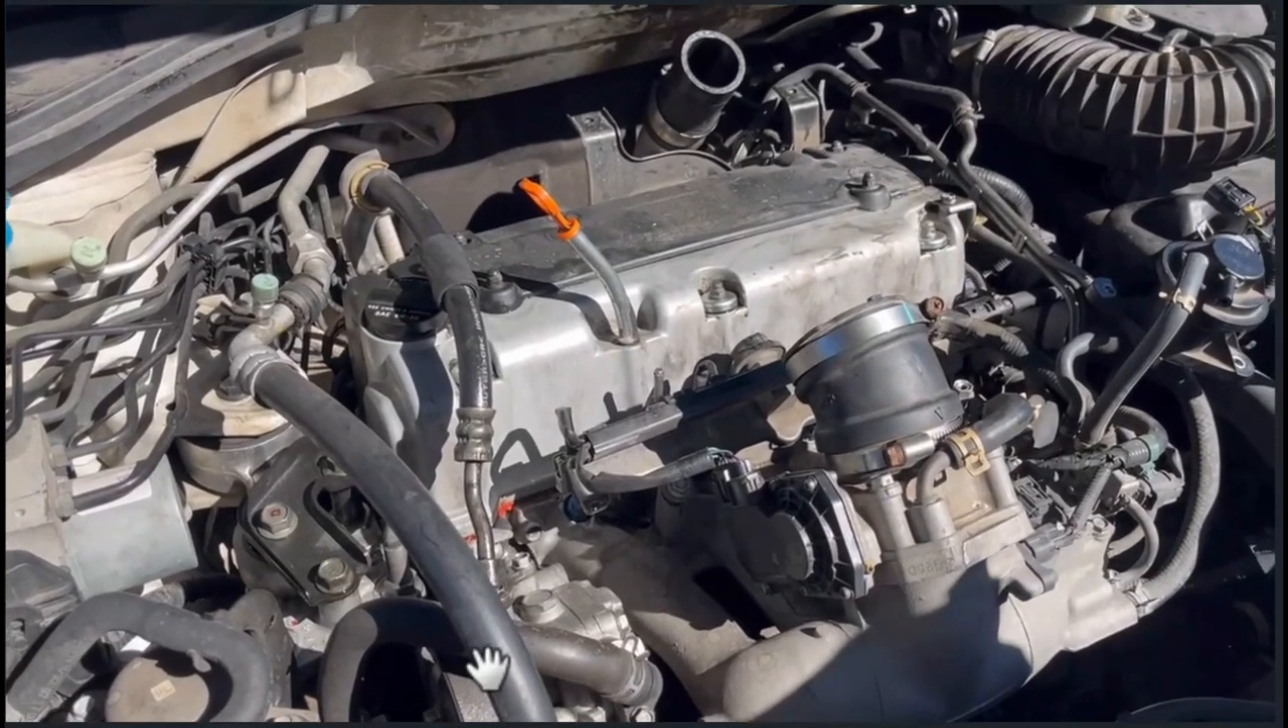So now we're down to where we can actually see the valve cover.